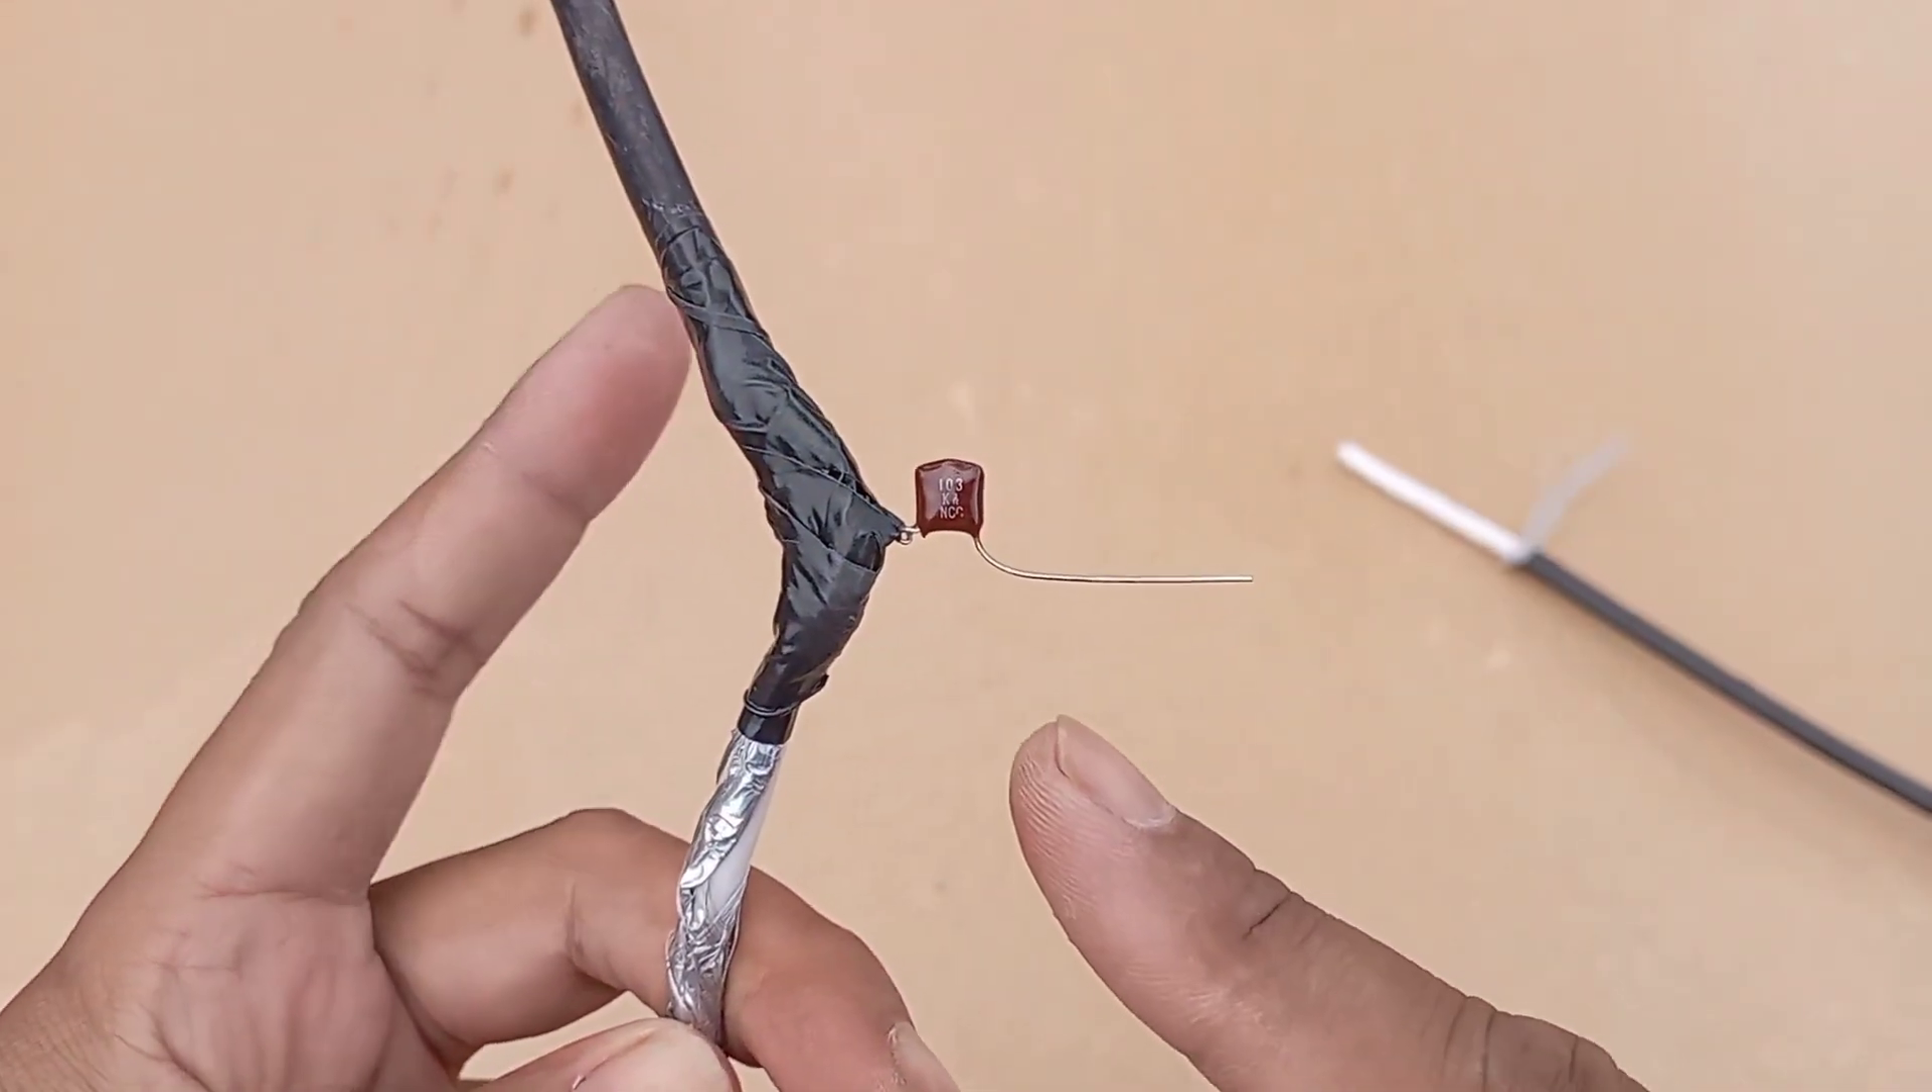Bisa kita lihat Ujung dari kapasitor ya Masih free Tidak terhubung Tidak terhubung kemana-mana.